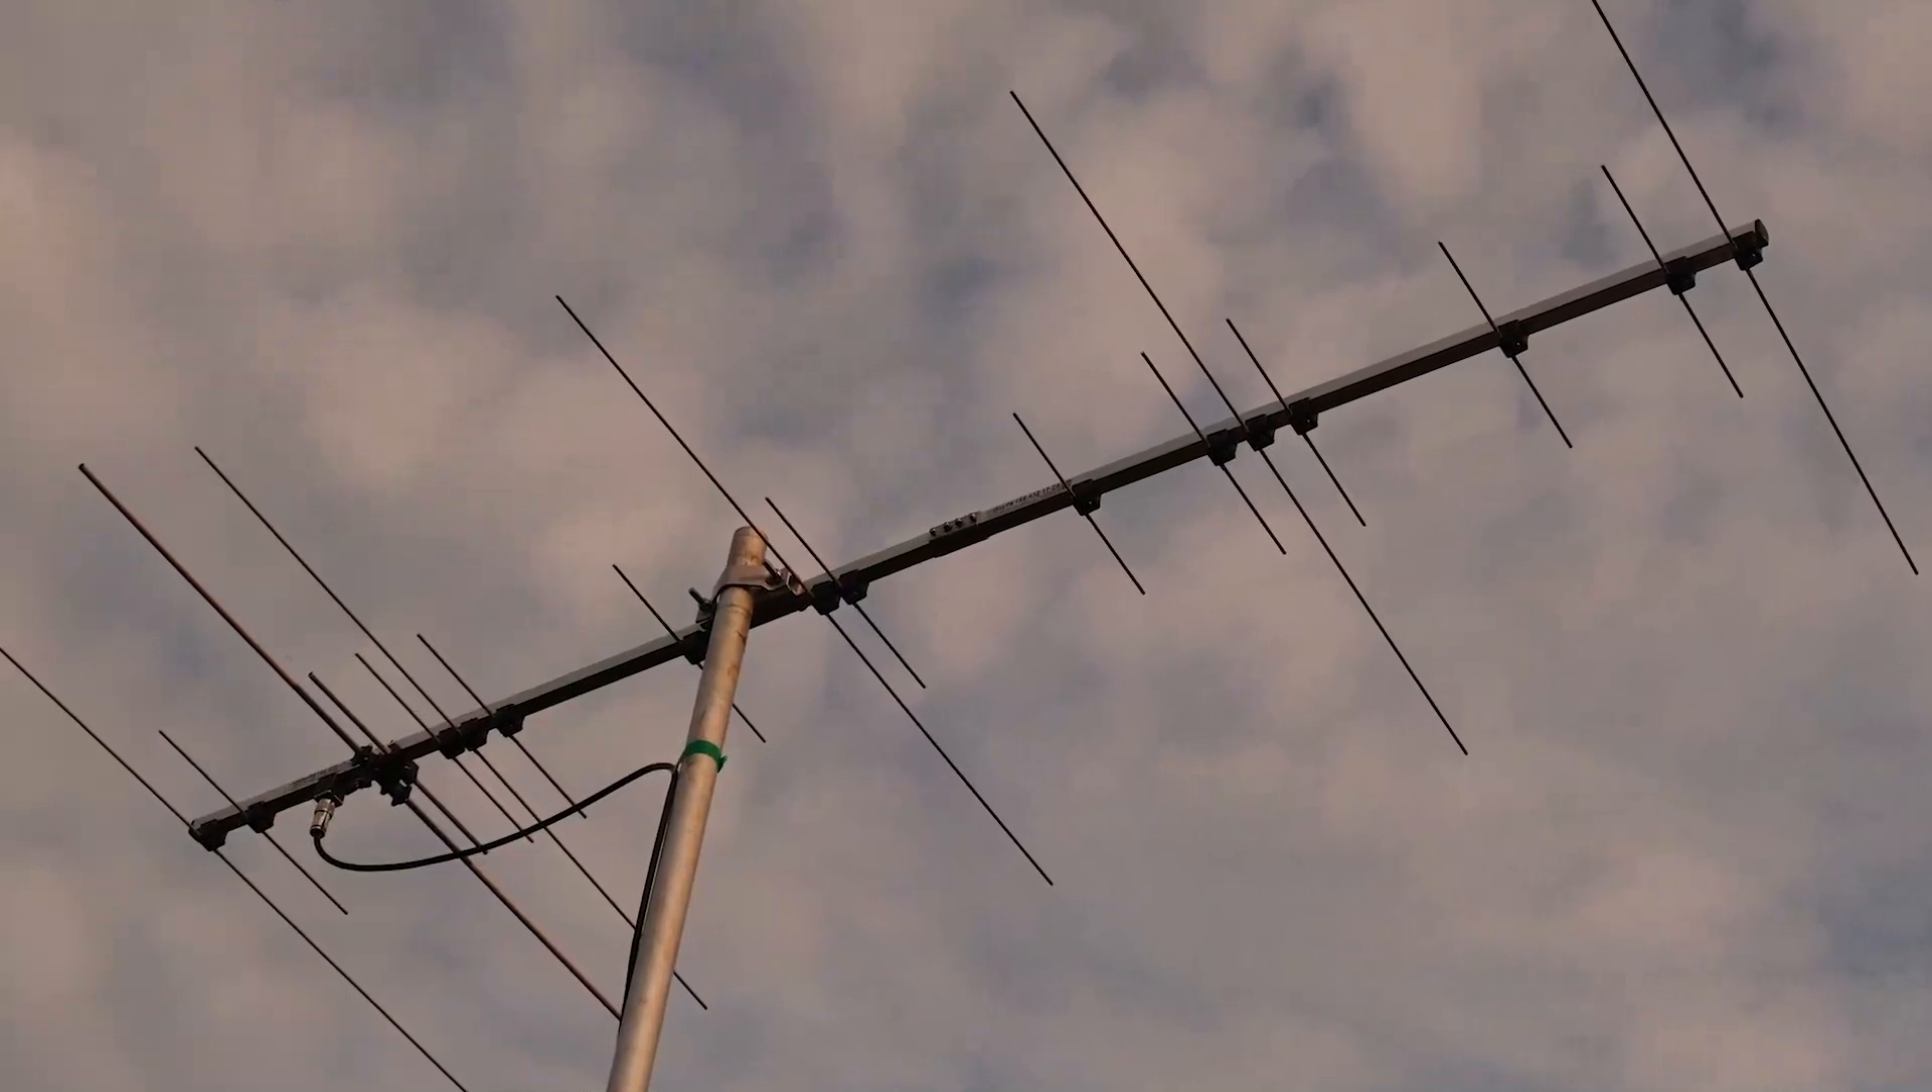Here you see the antenna on my mast ready to go it looks a nice slim line design.